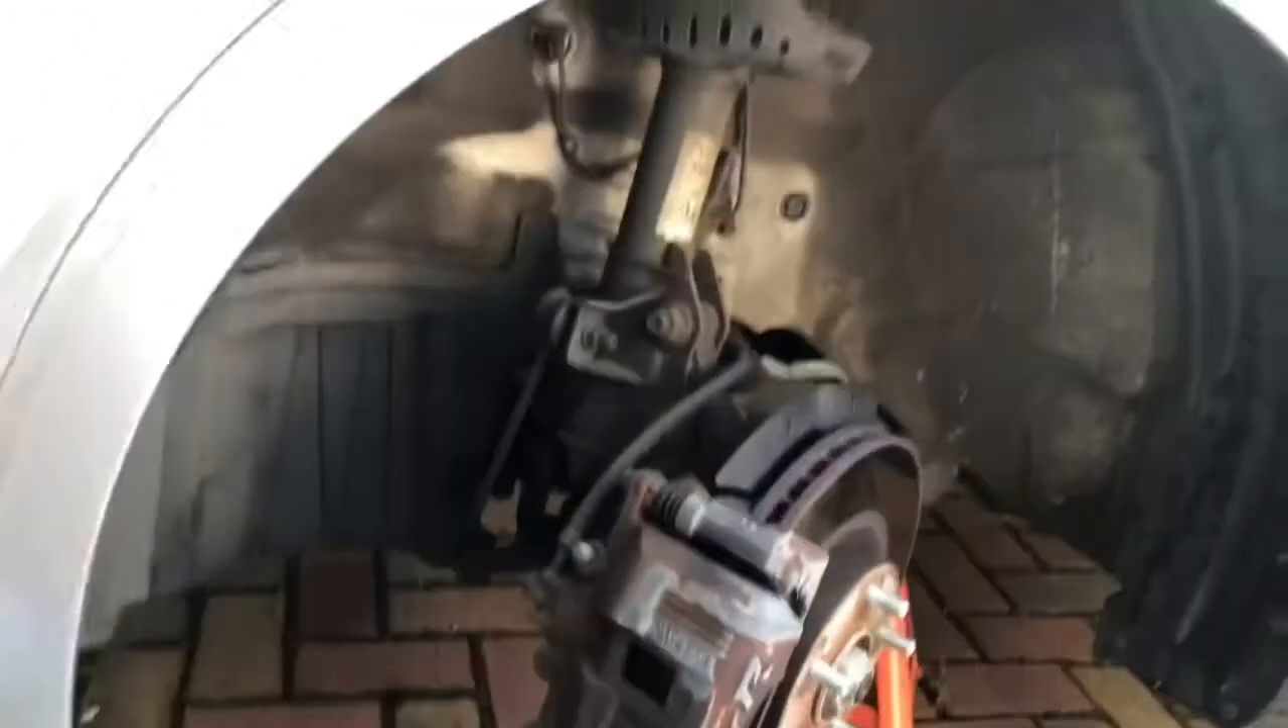As you can see I've already got the wheel off, the car's jacked up and to make life easier I've angled the wheel so it points away from the car.